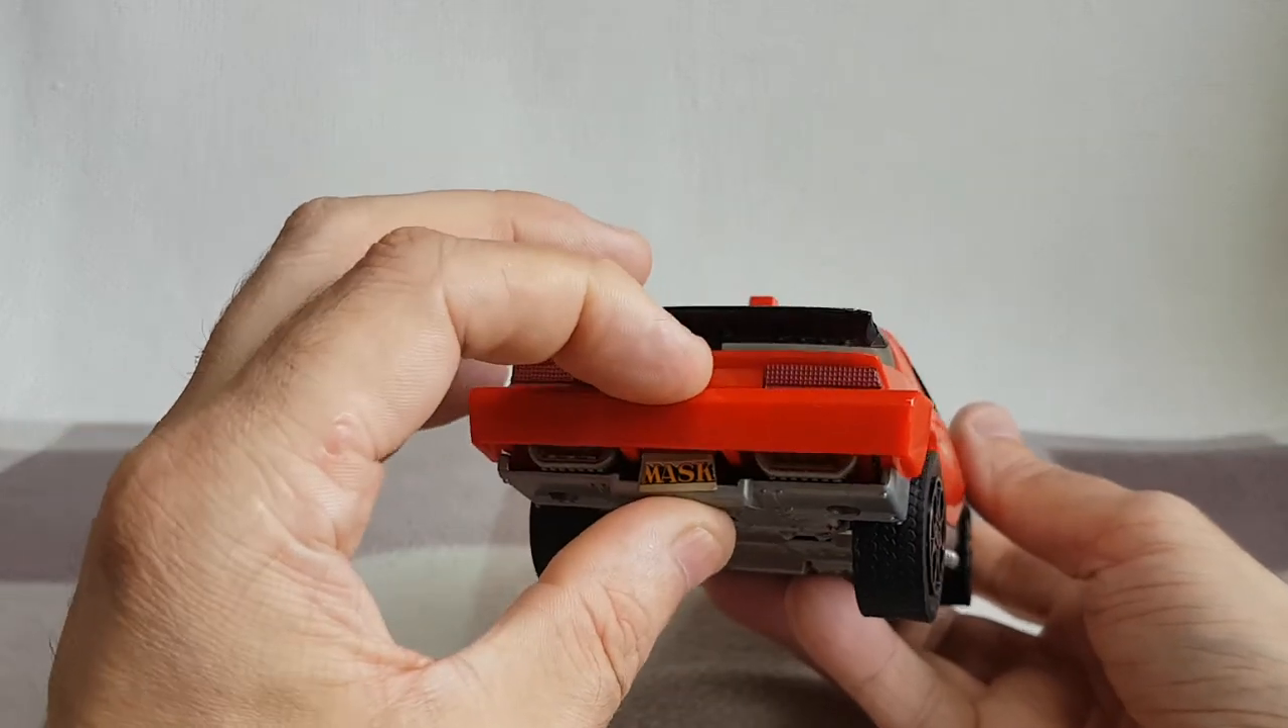The back bumper on mine, for some reason, doesn't sit down properly. It's supposed to cover that mask logo at the back, but mine doesn't.